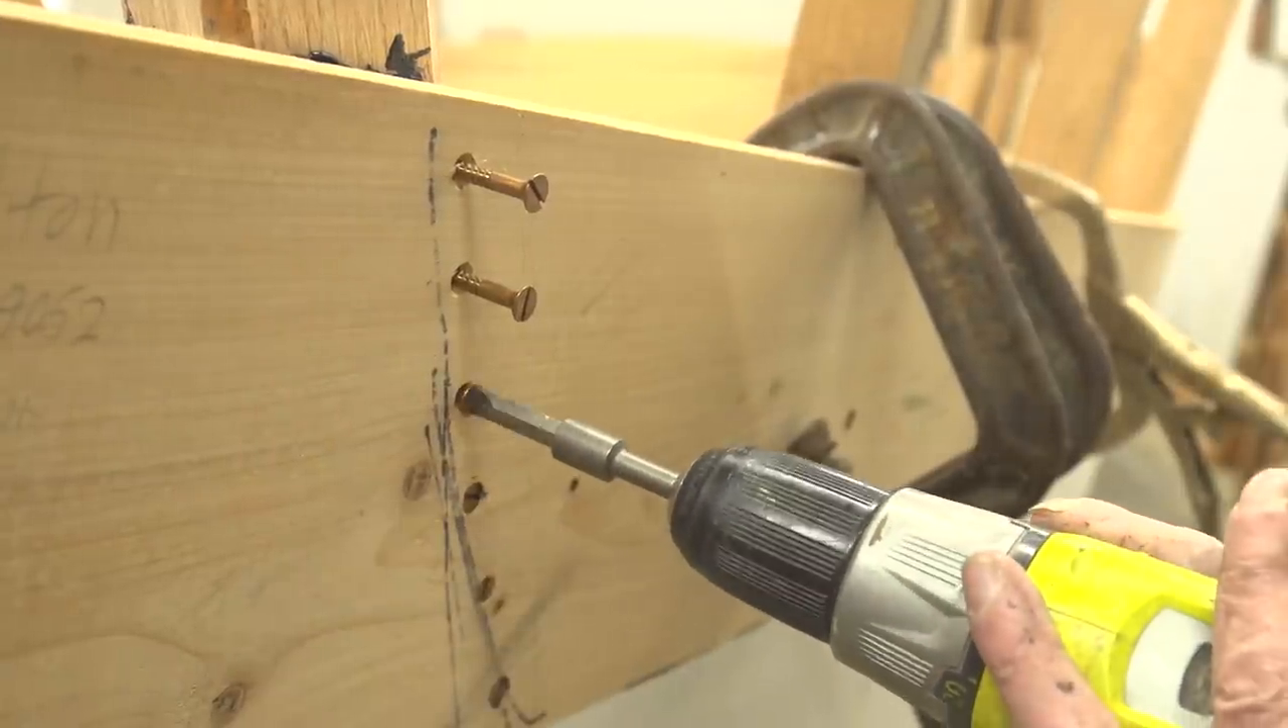I'm just sinking the final screws up here at the stem.